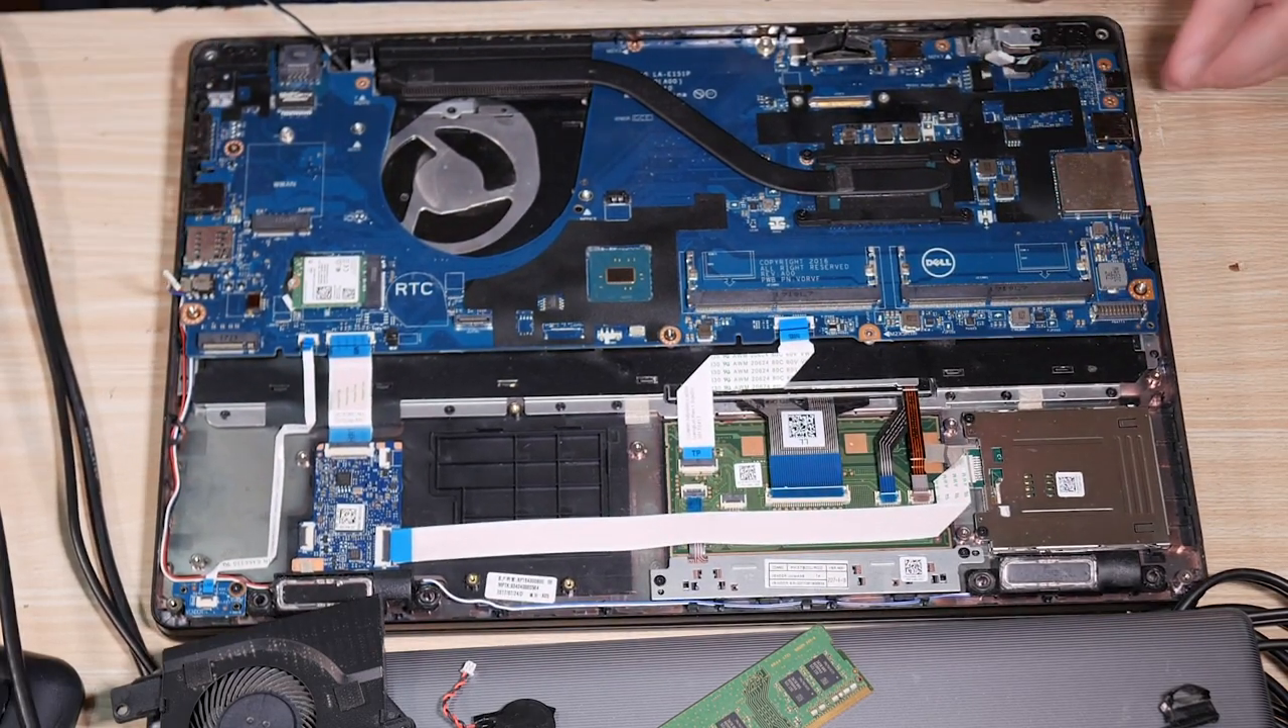So, the board is in, physically.